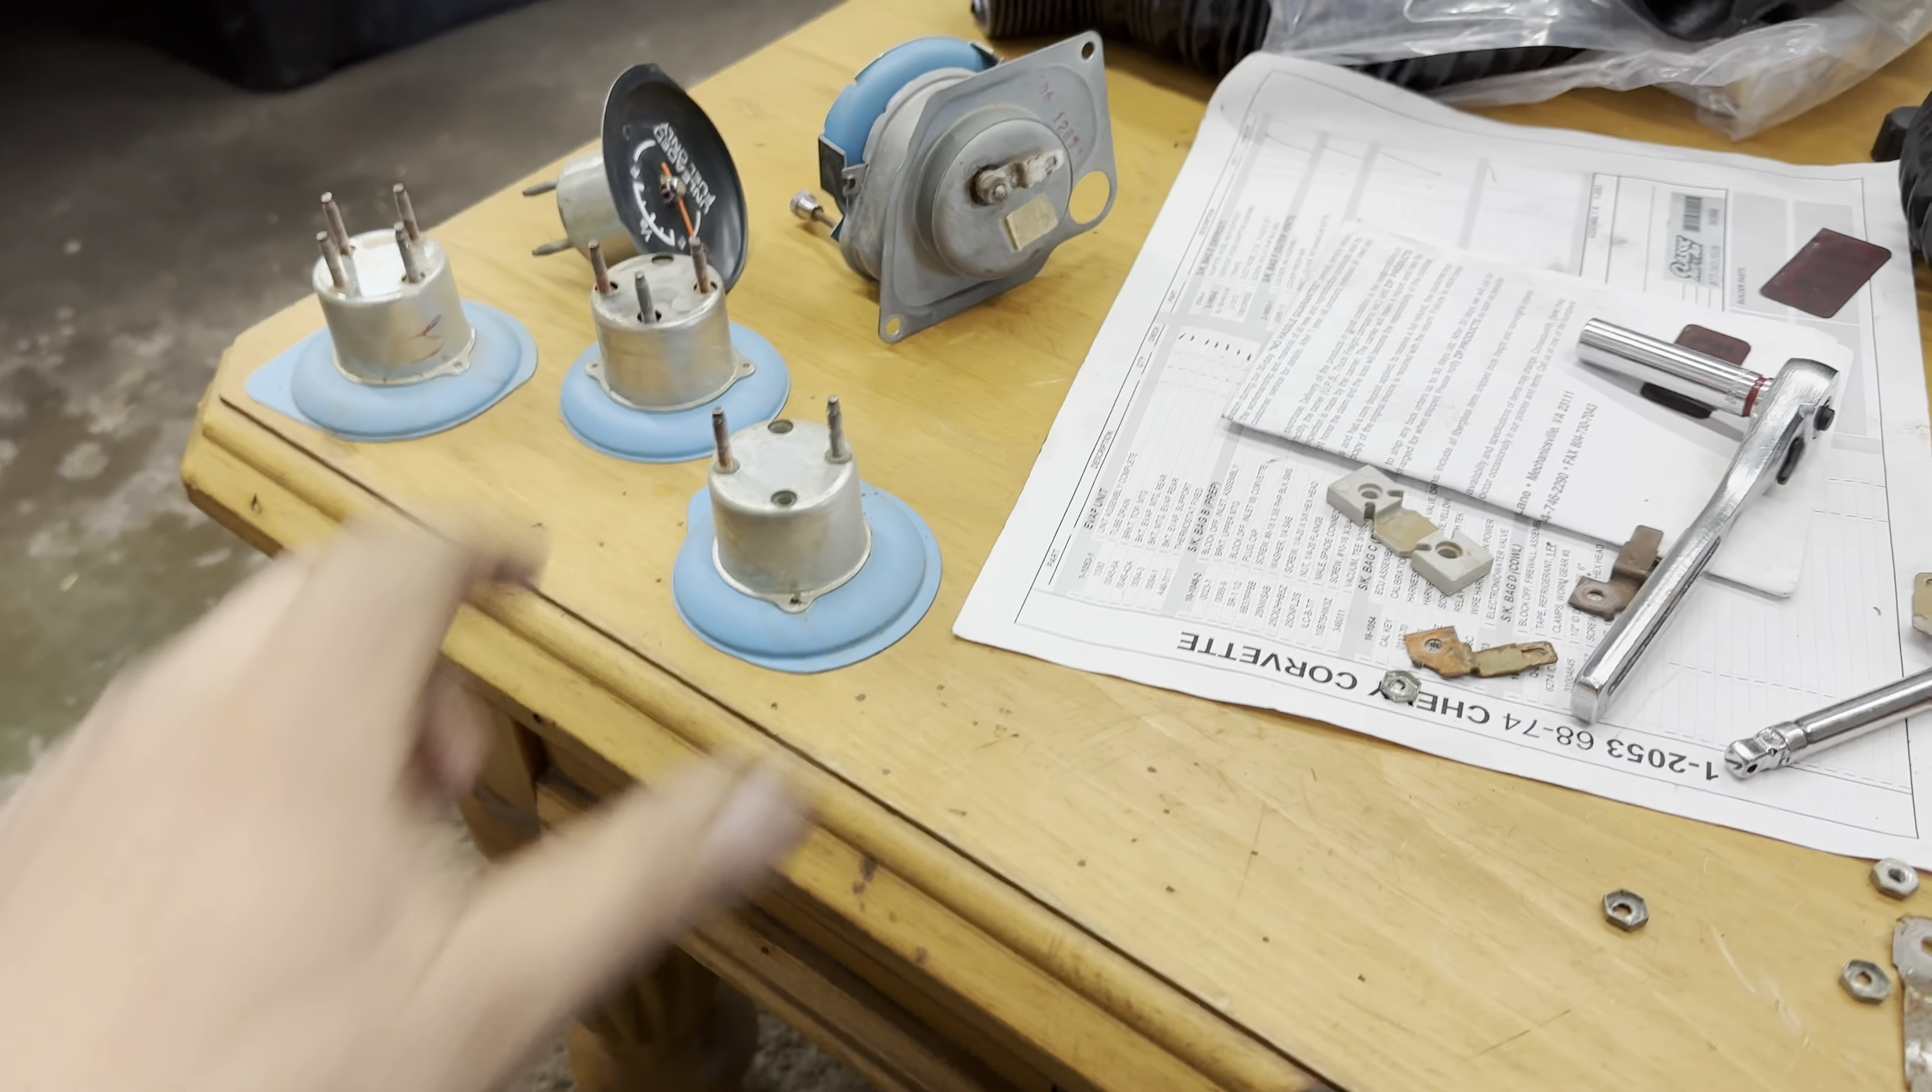All right, everything has been disassembled on this center cluster.